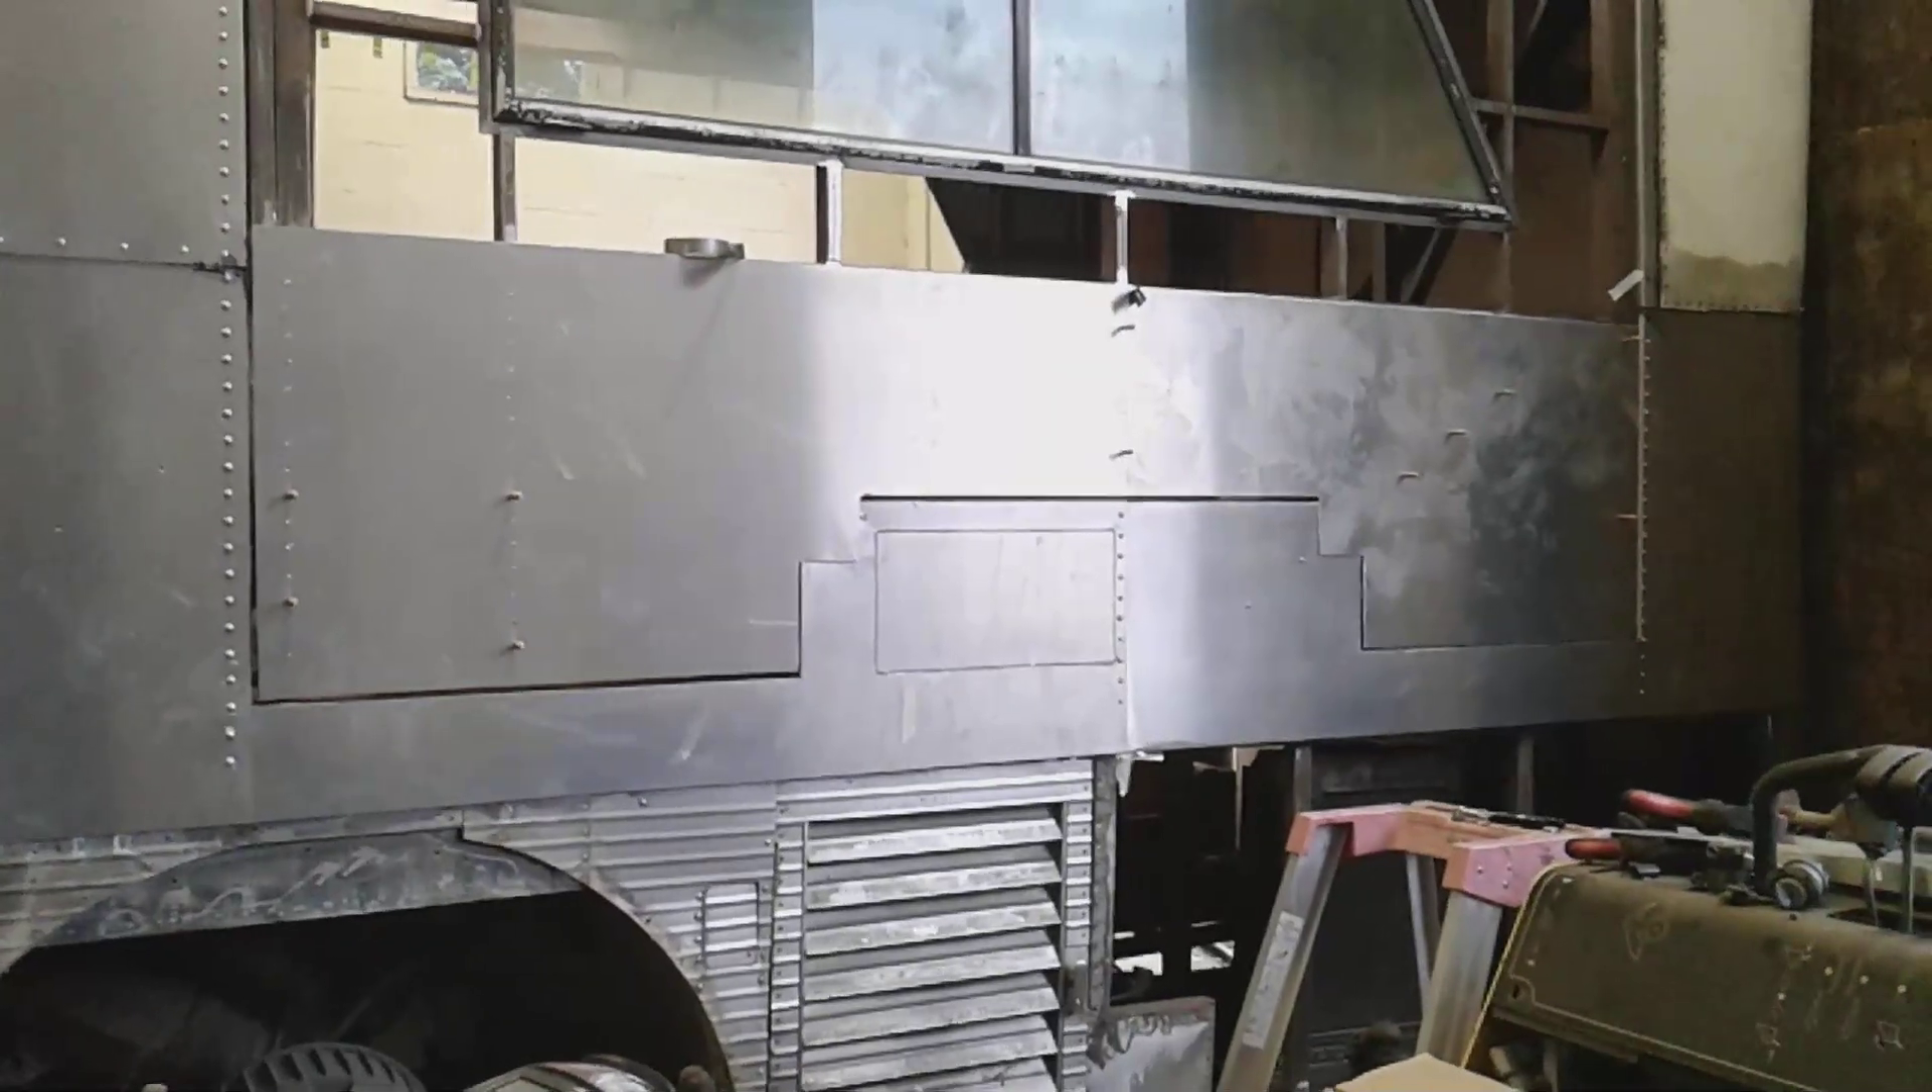I just have that, uh, piece of aluminum stuck in the hole there that's going to be the door.